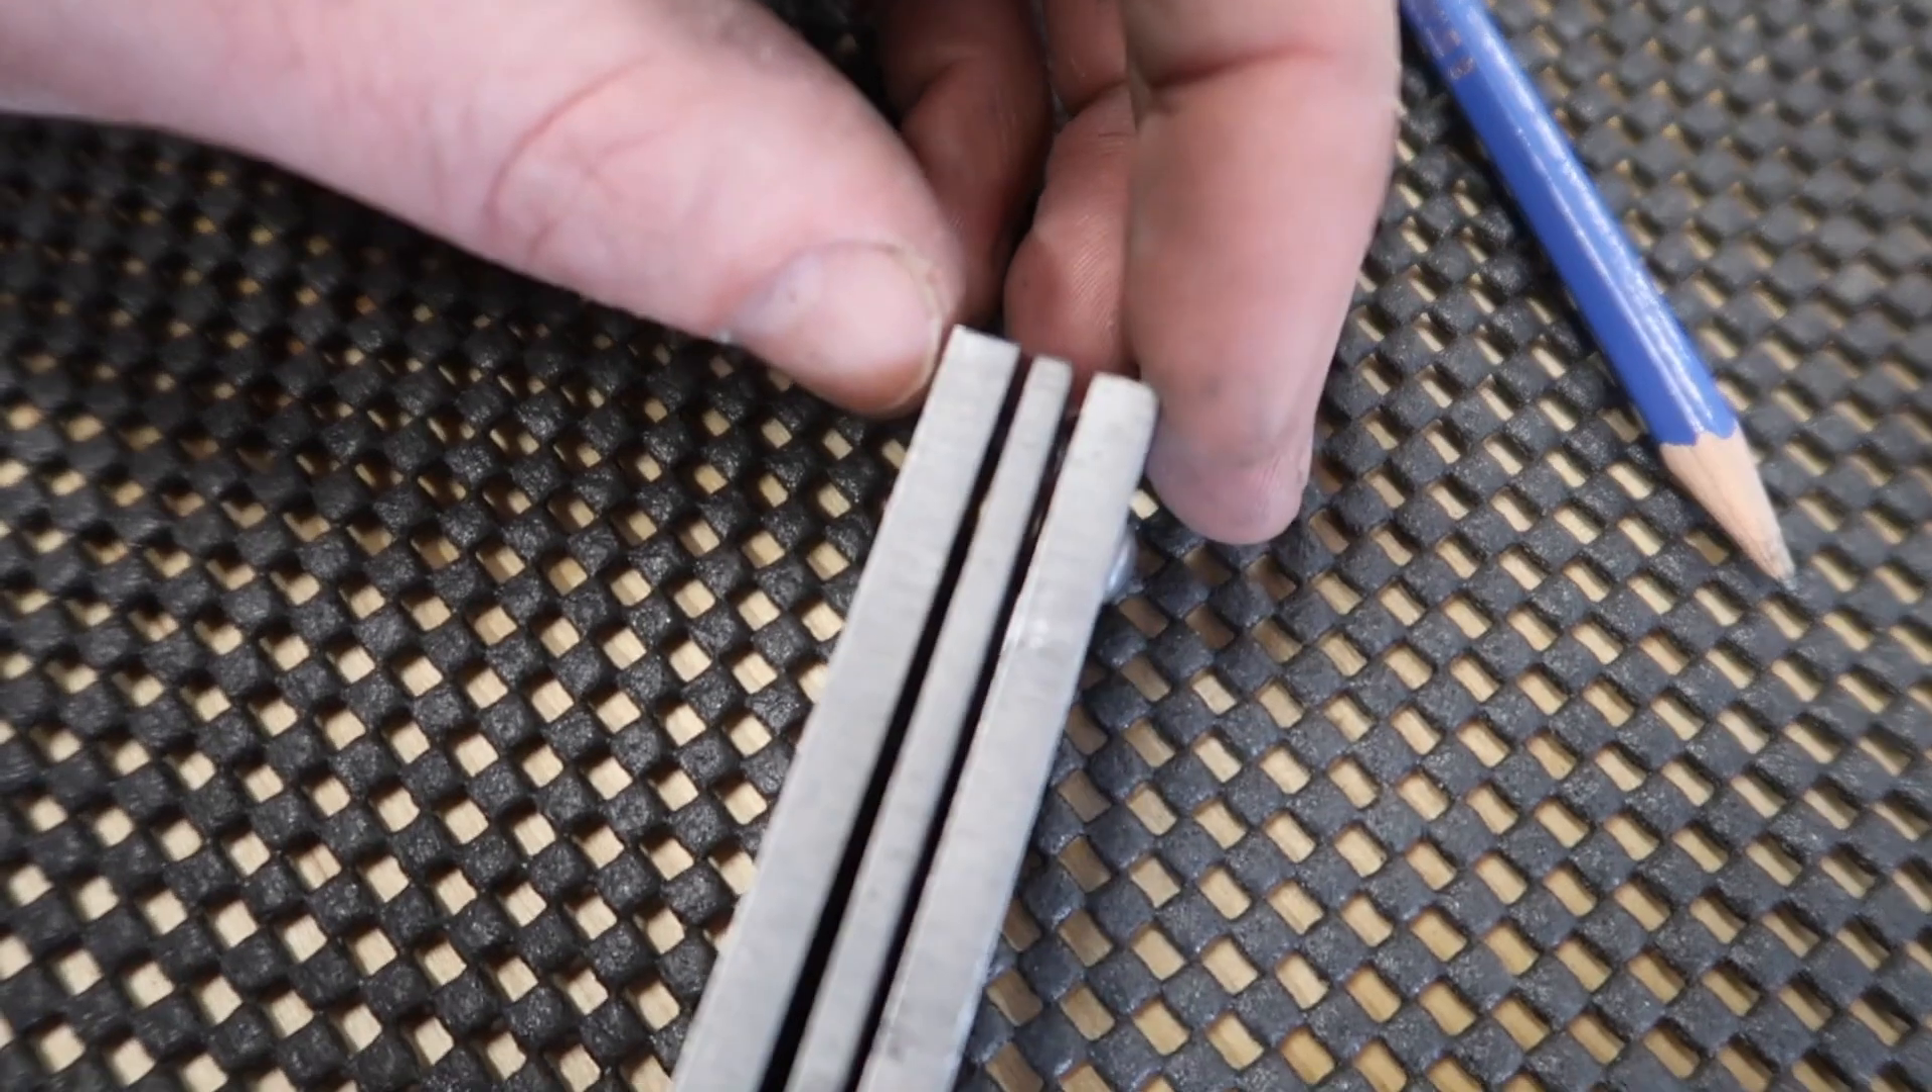I've kind of done a quick assembly on this part of it. I'm not happy with the gap in there.